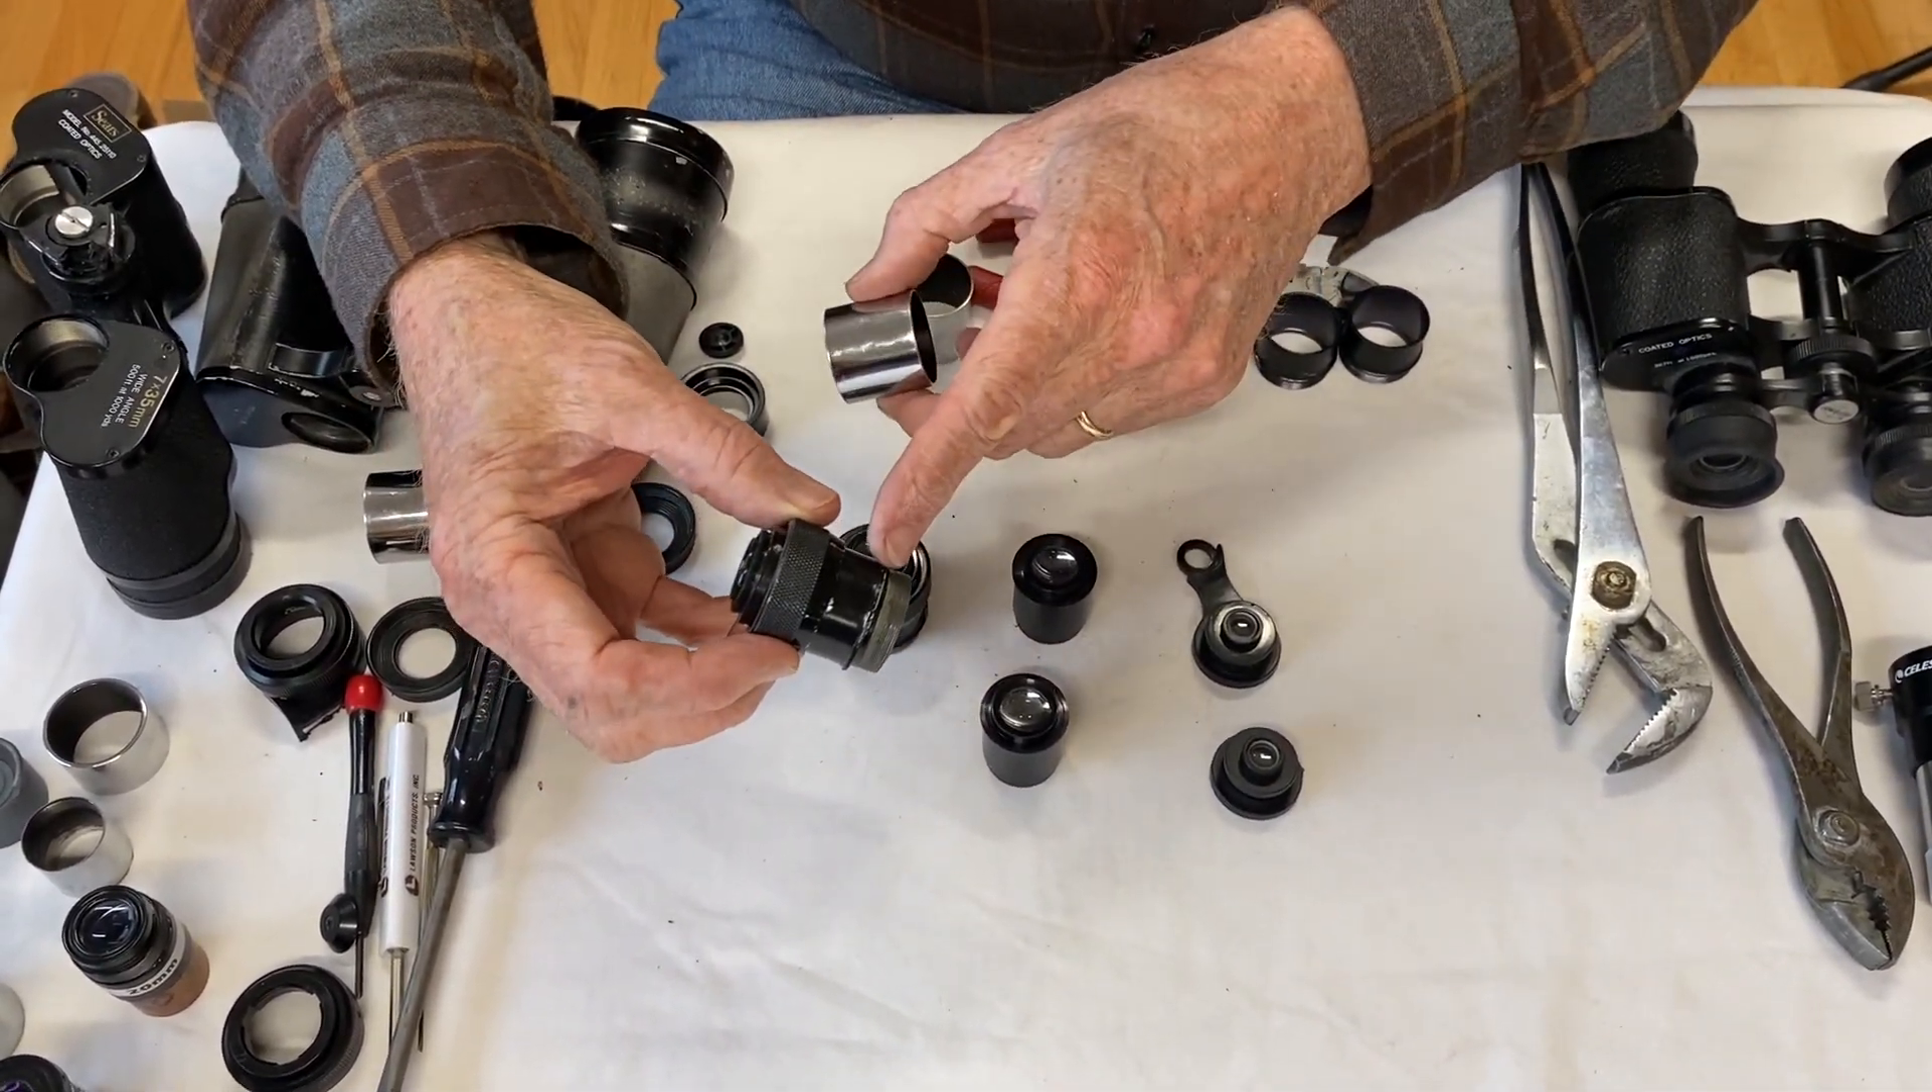And so we have all these eyepieces that we've extracted from the three different kinds of binoculars.